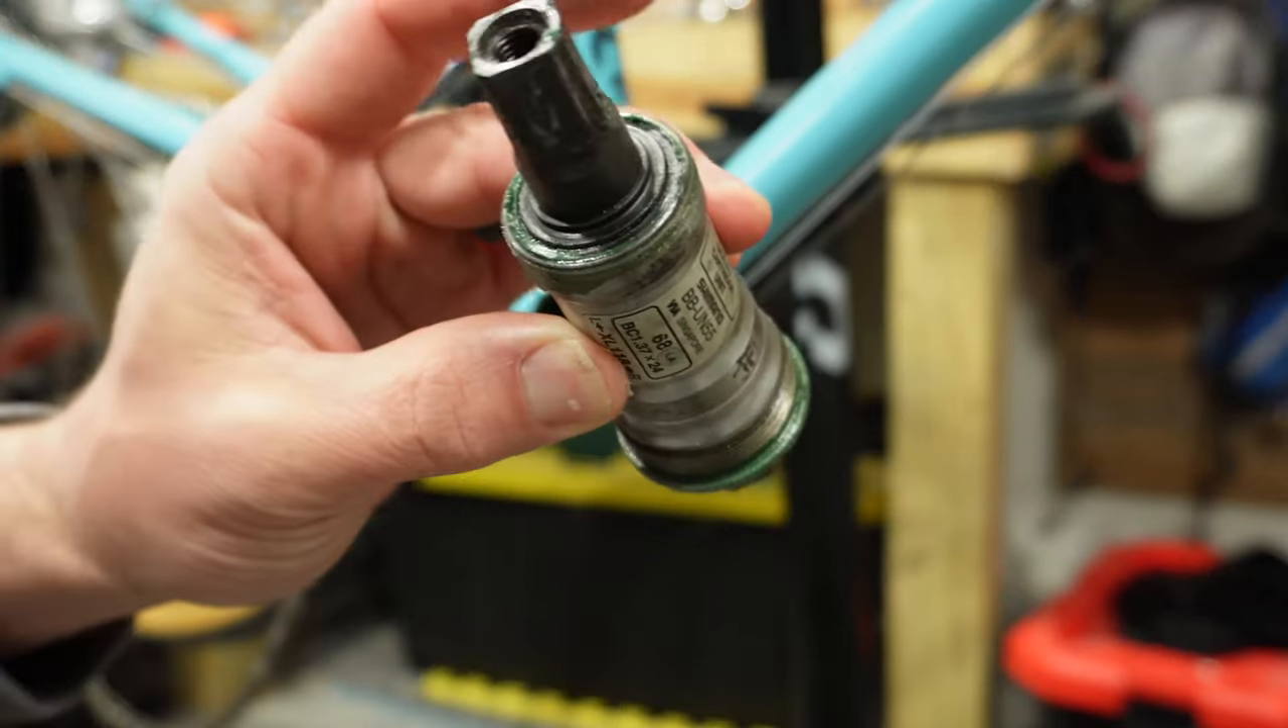But here is the bottom bracket fully removed.